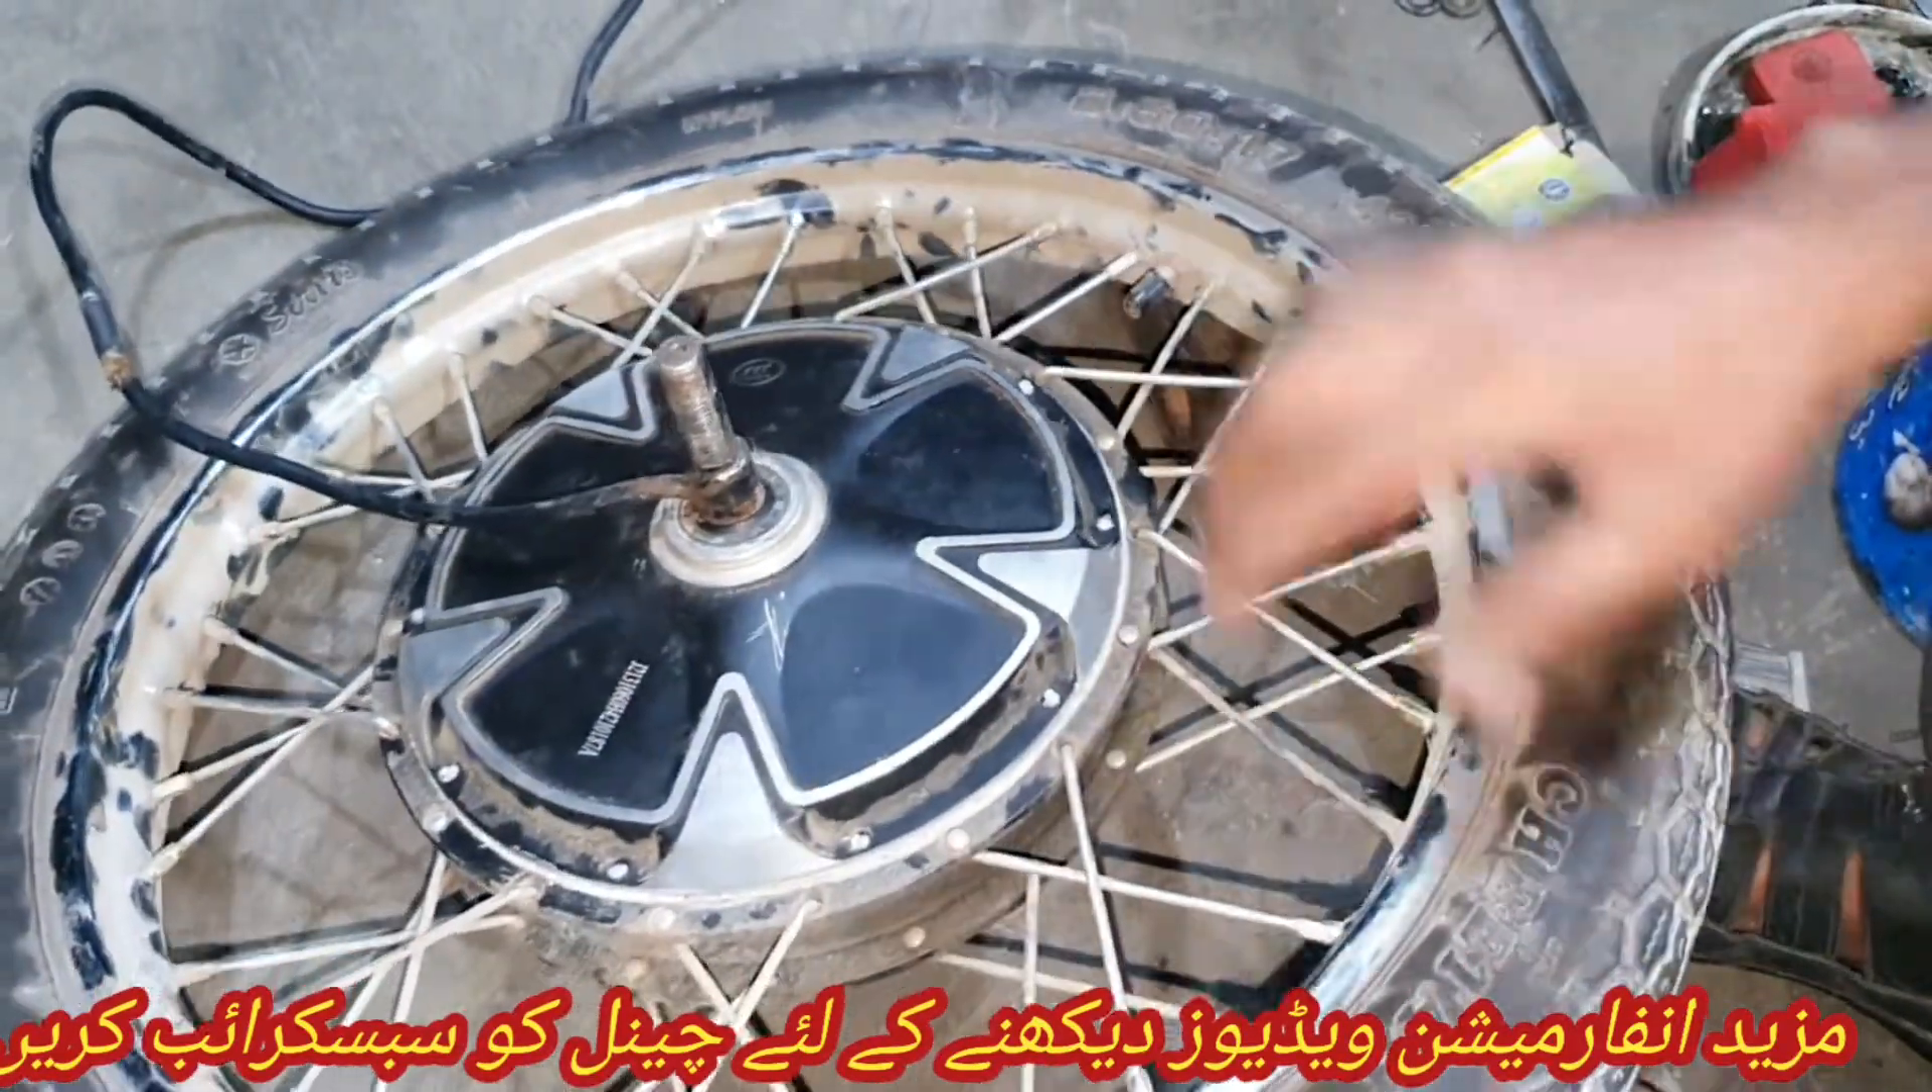یہ پلیٹ ہماری یہاں بیٹھ چکی ہے۔